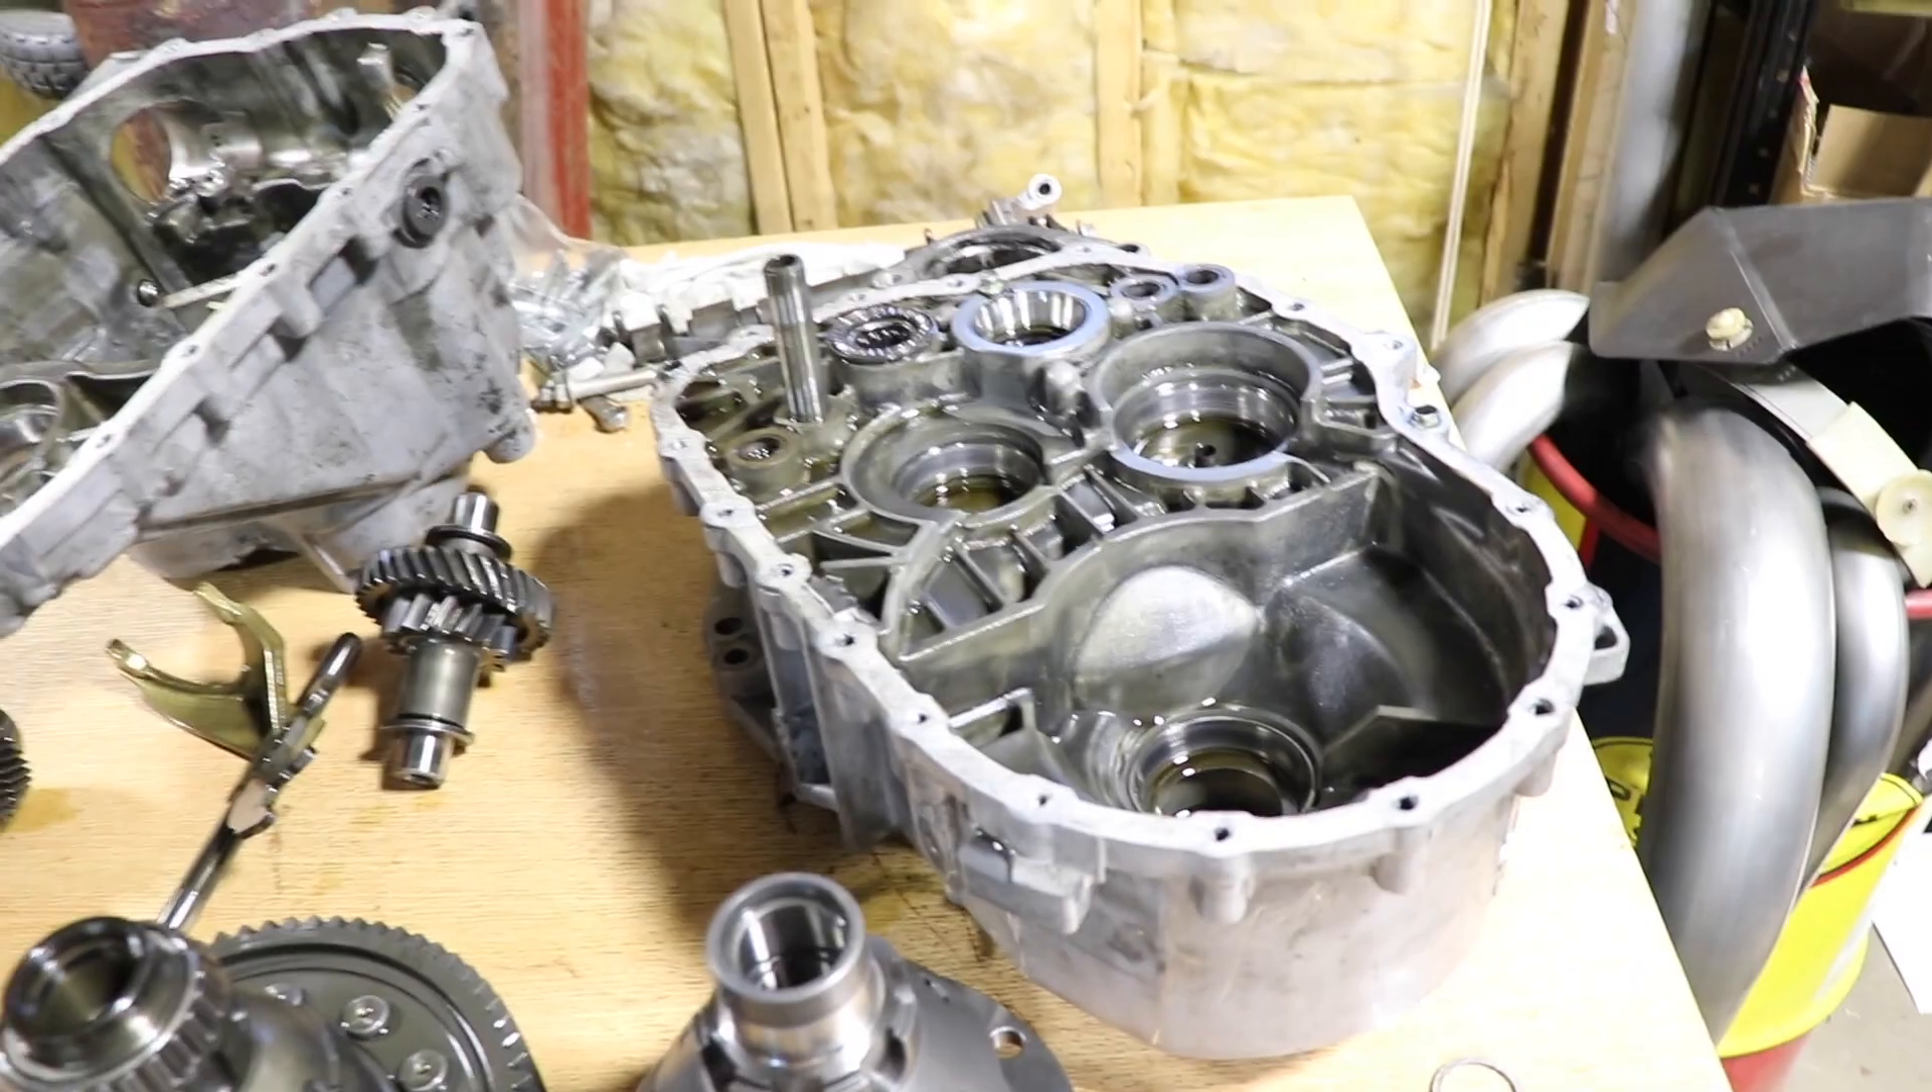So we got all these gears out.